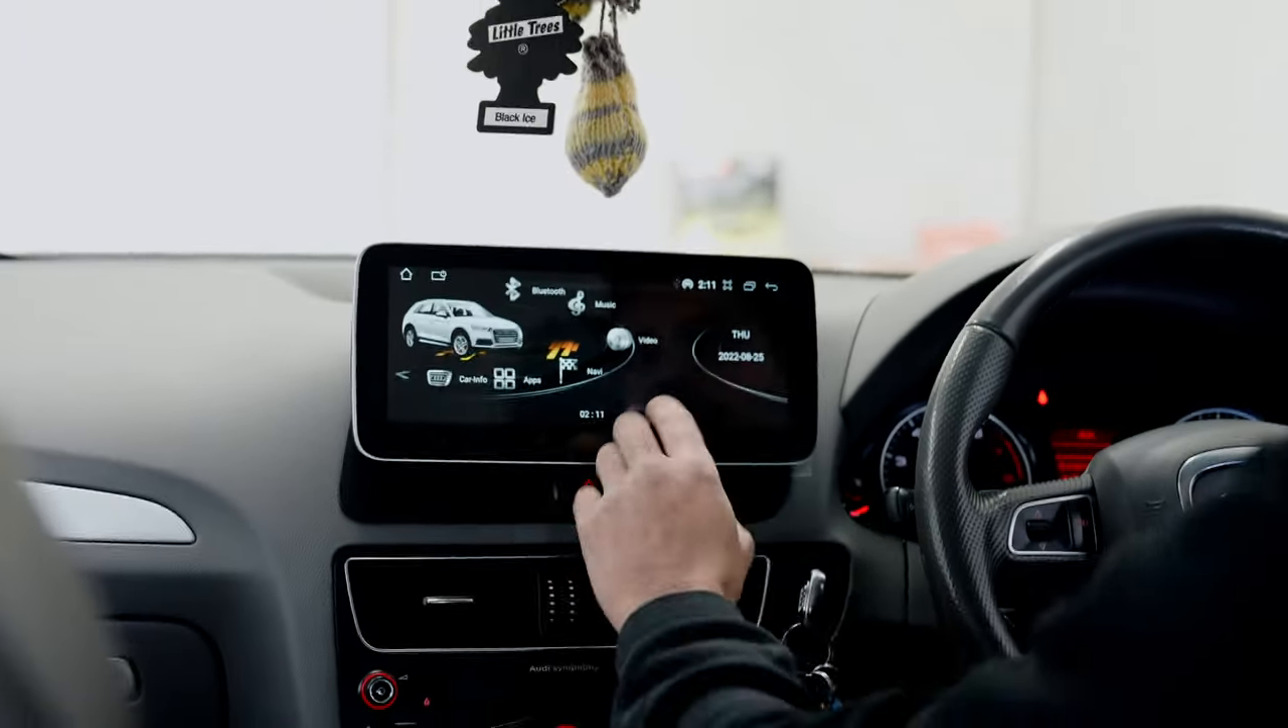There it is. That is the job complete. We have the screen in.